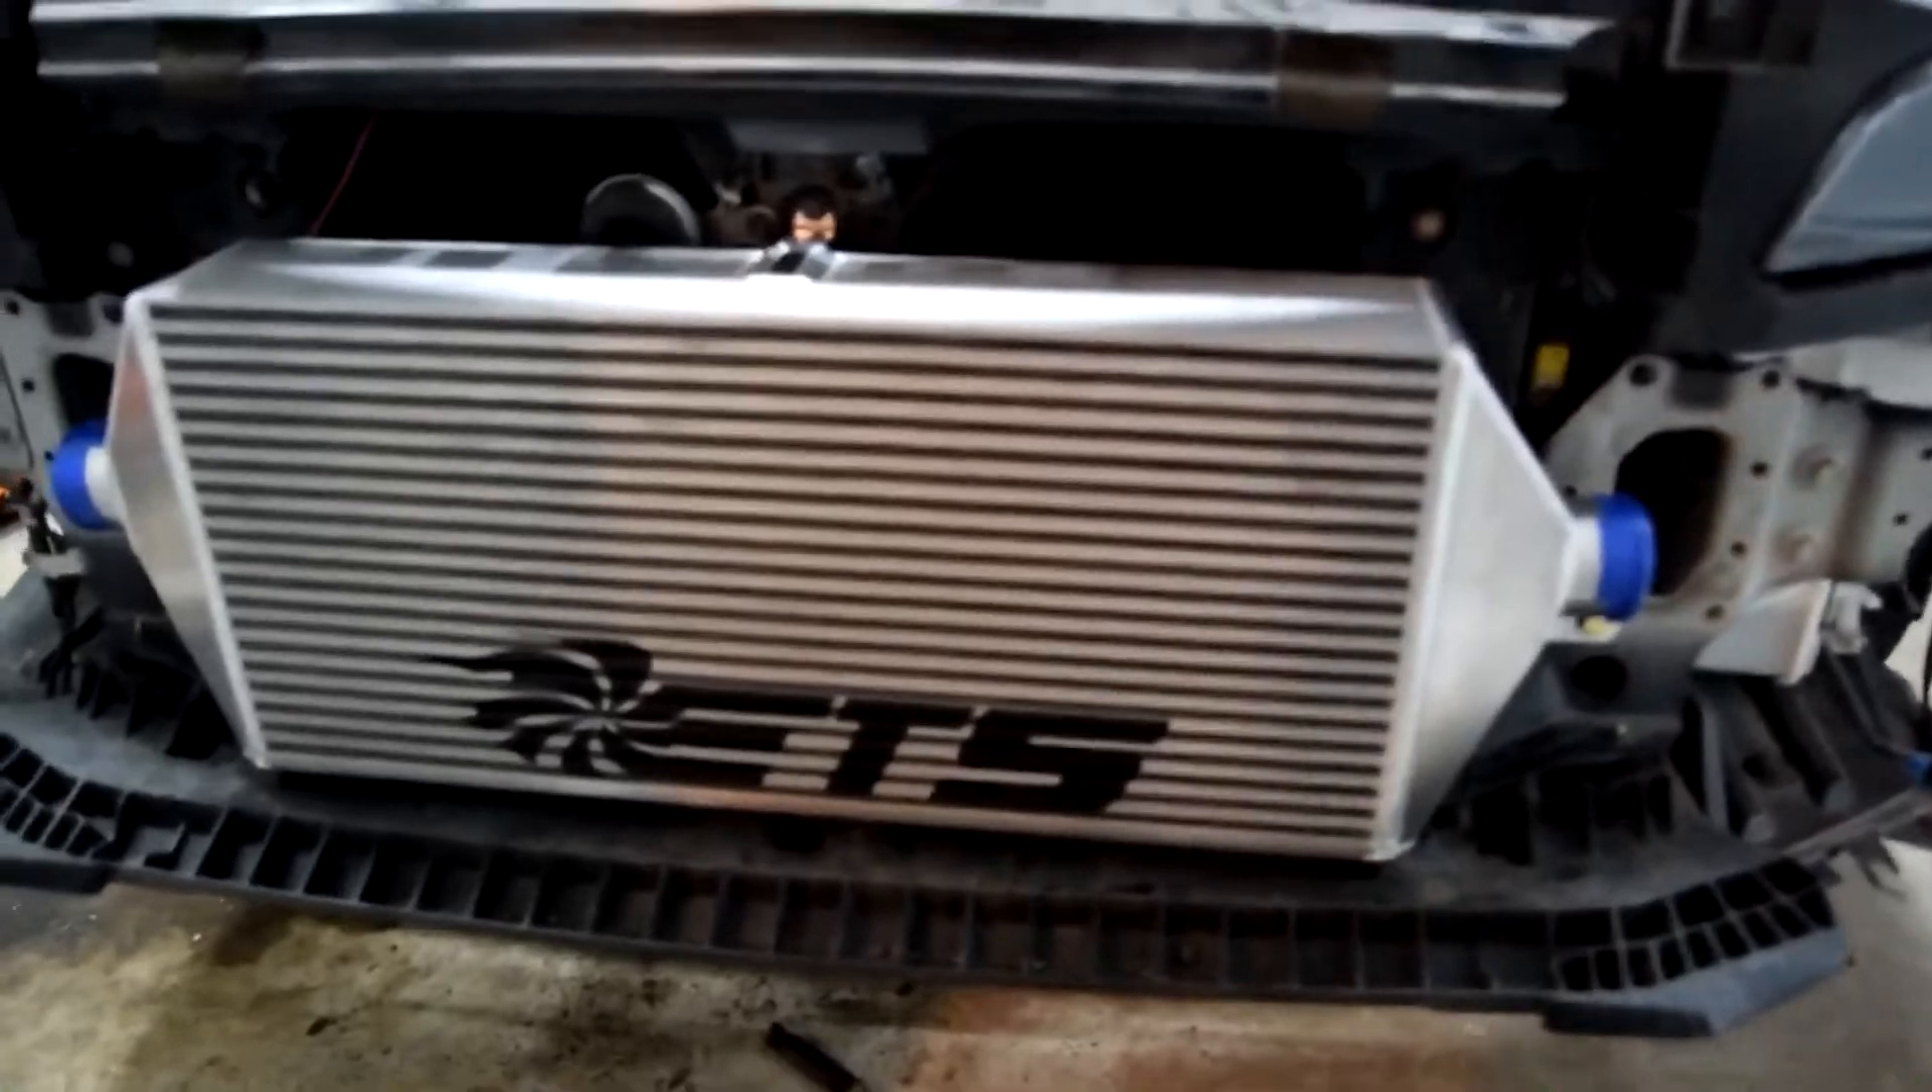I do have the front mount intercooler mounted and i did skip a few steps already.